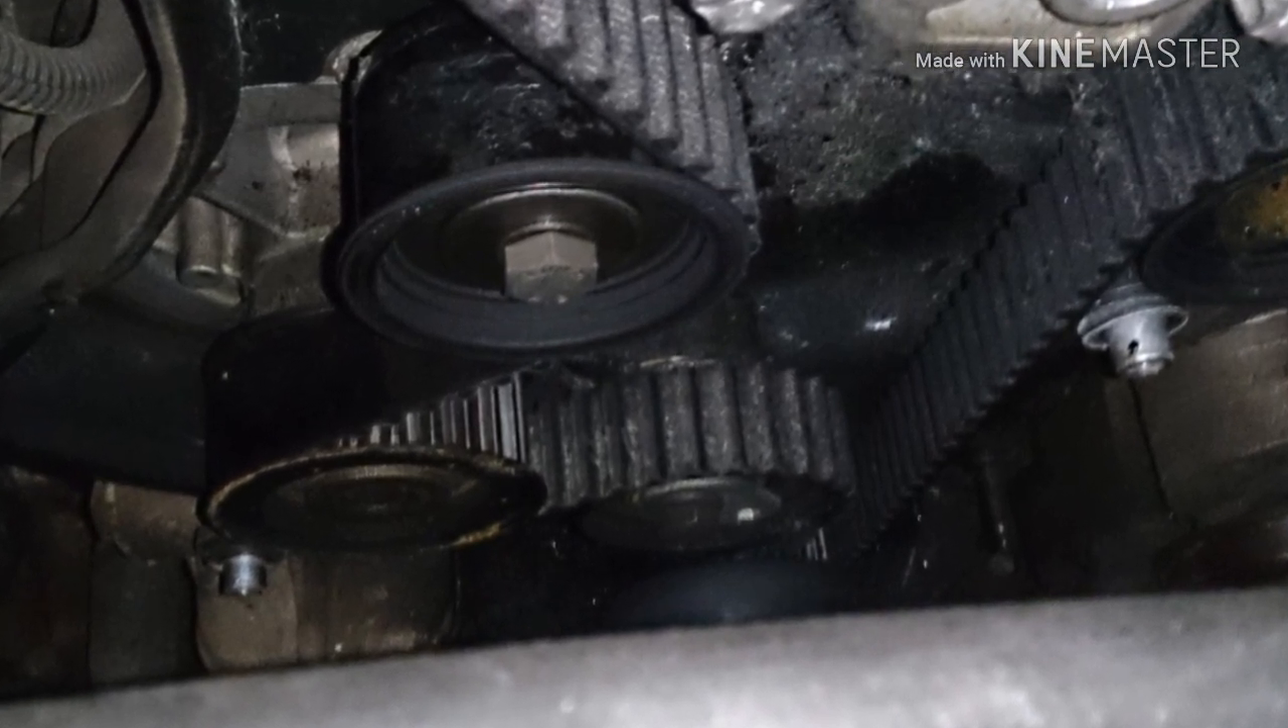So hier ist der riemen noch montiert da sieht man wie das noch aussieht mit dem alten riemen.